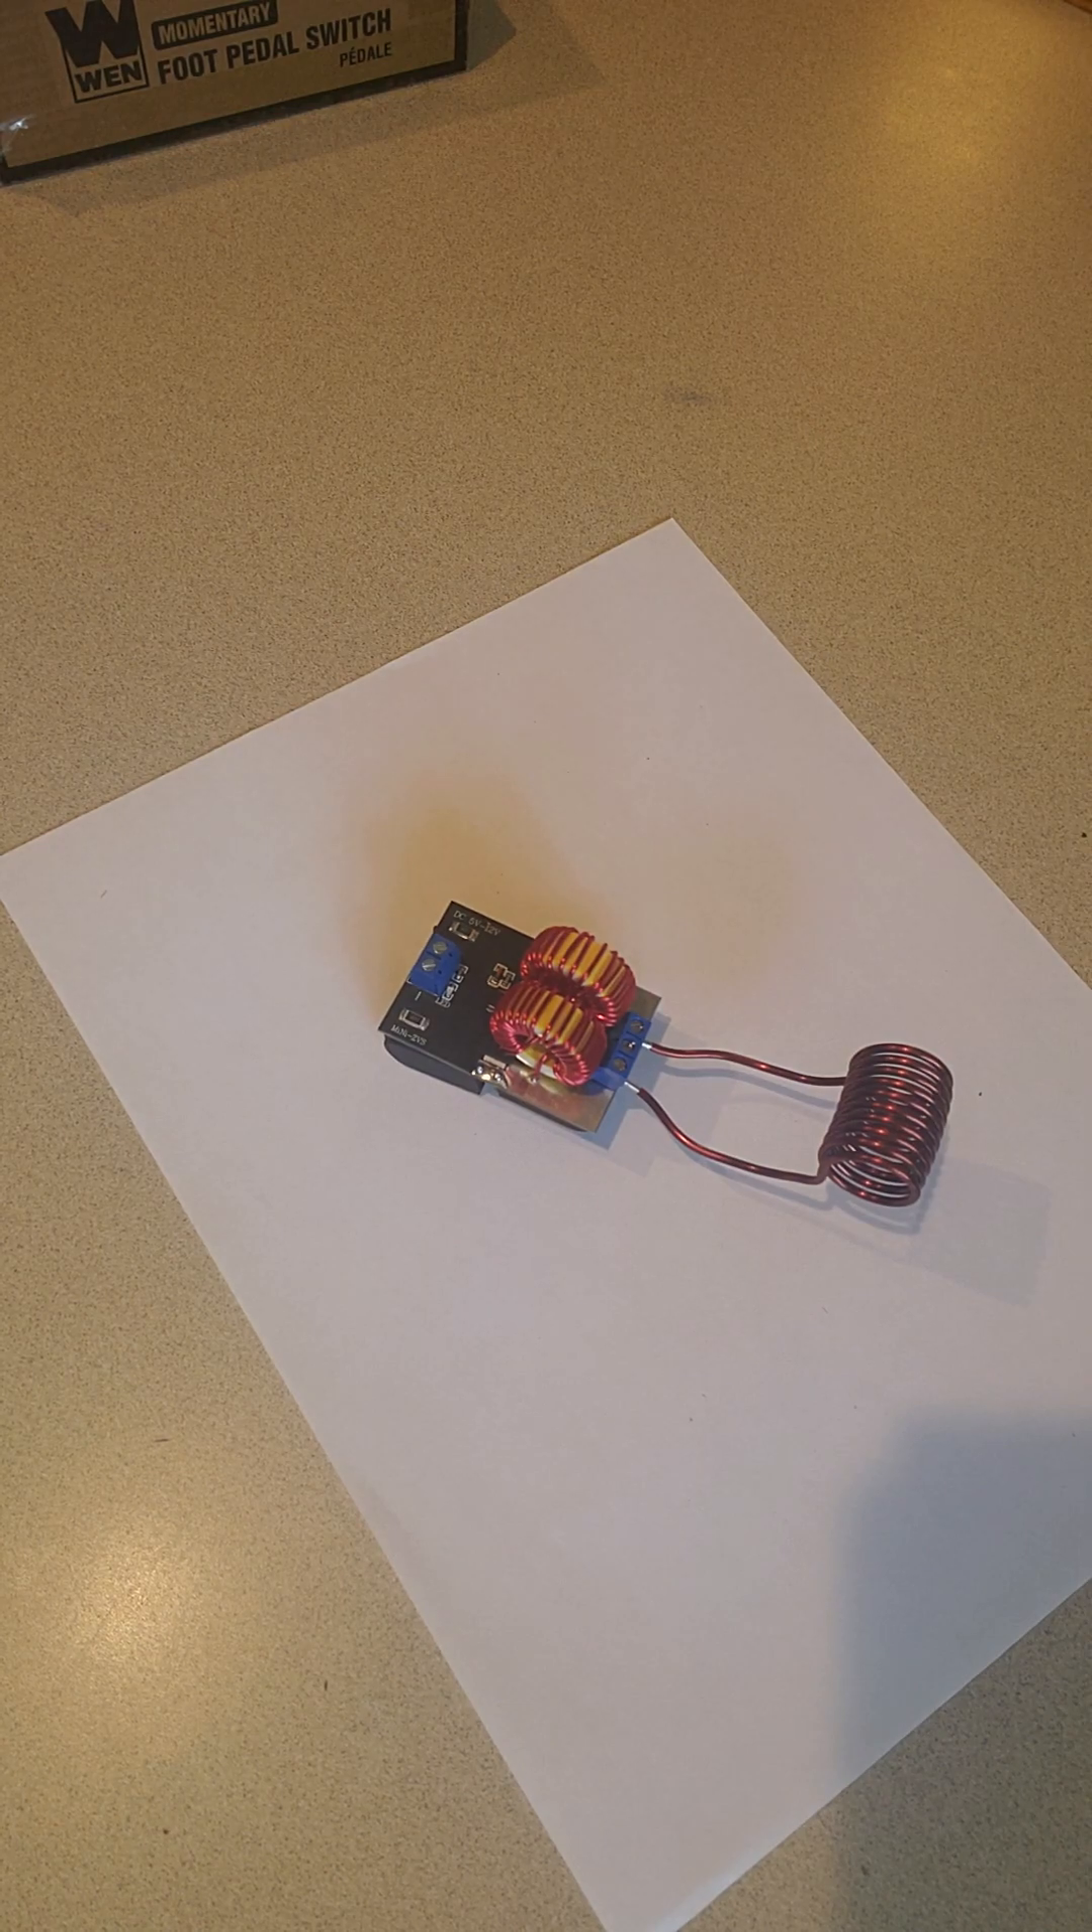So now I've got the coil on.